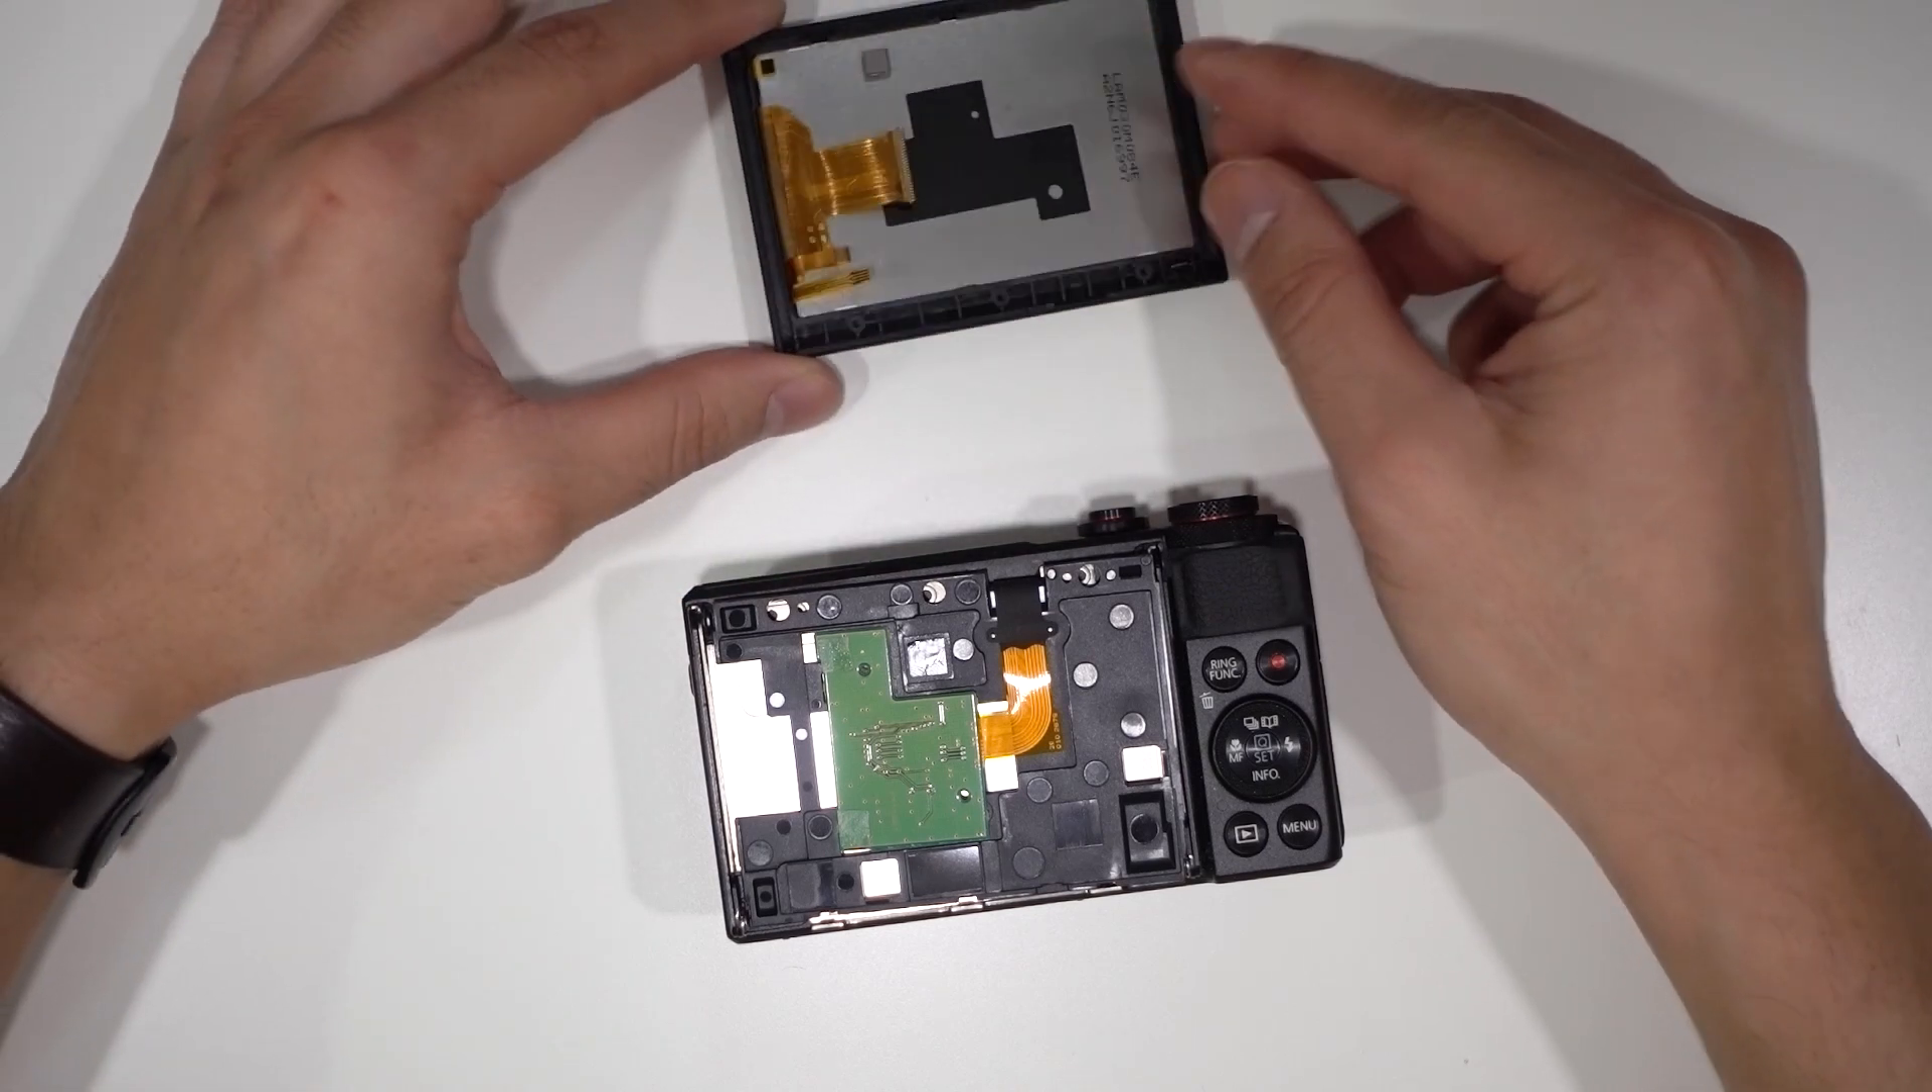It's coming off Boom like that bam and the screen is off.